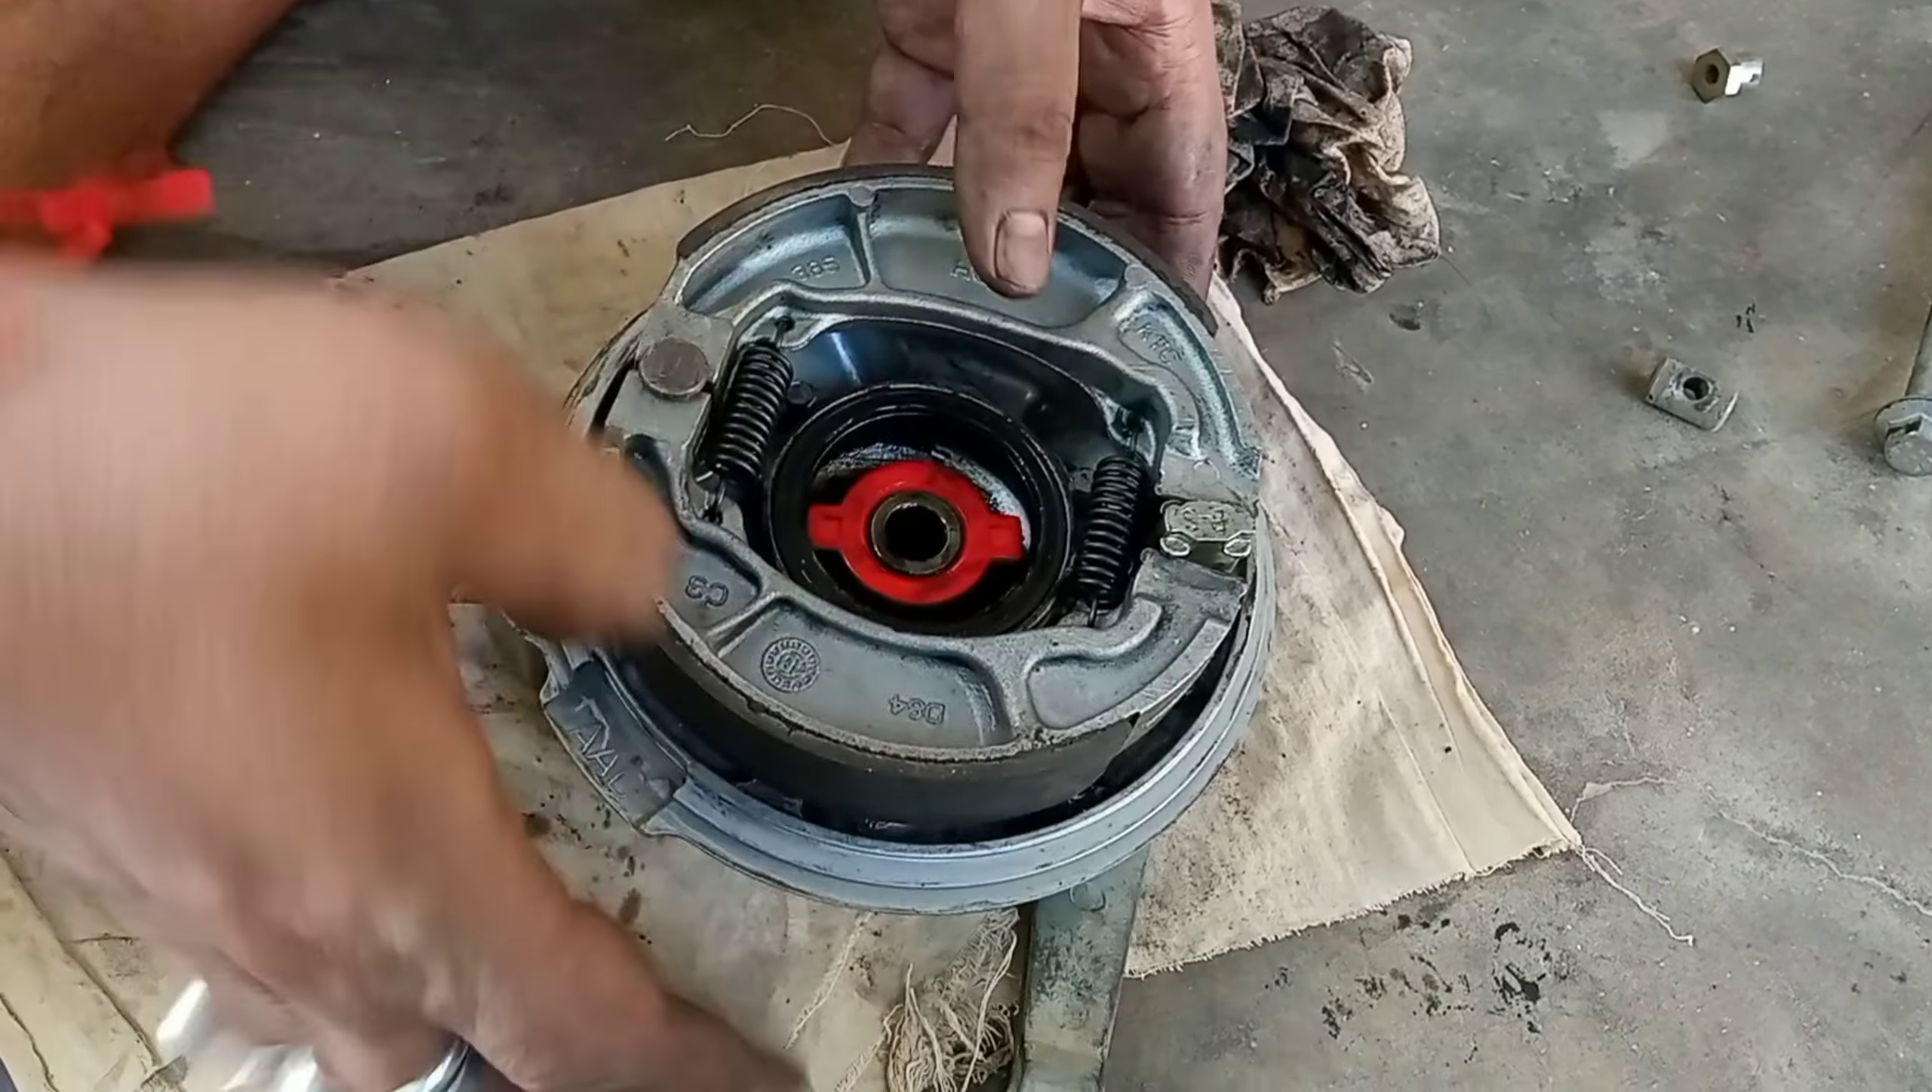ये मीटर पिनियन हमने लगा लिया है और ये जैसे ब्रेक्सू था हमने ब्रेक्सू बैठा लिया है।